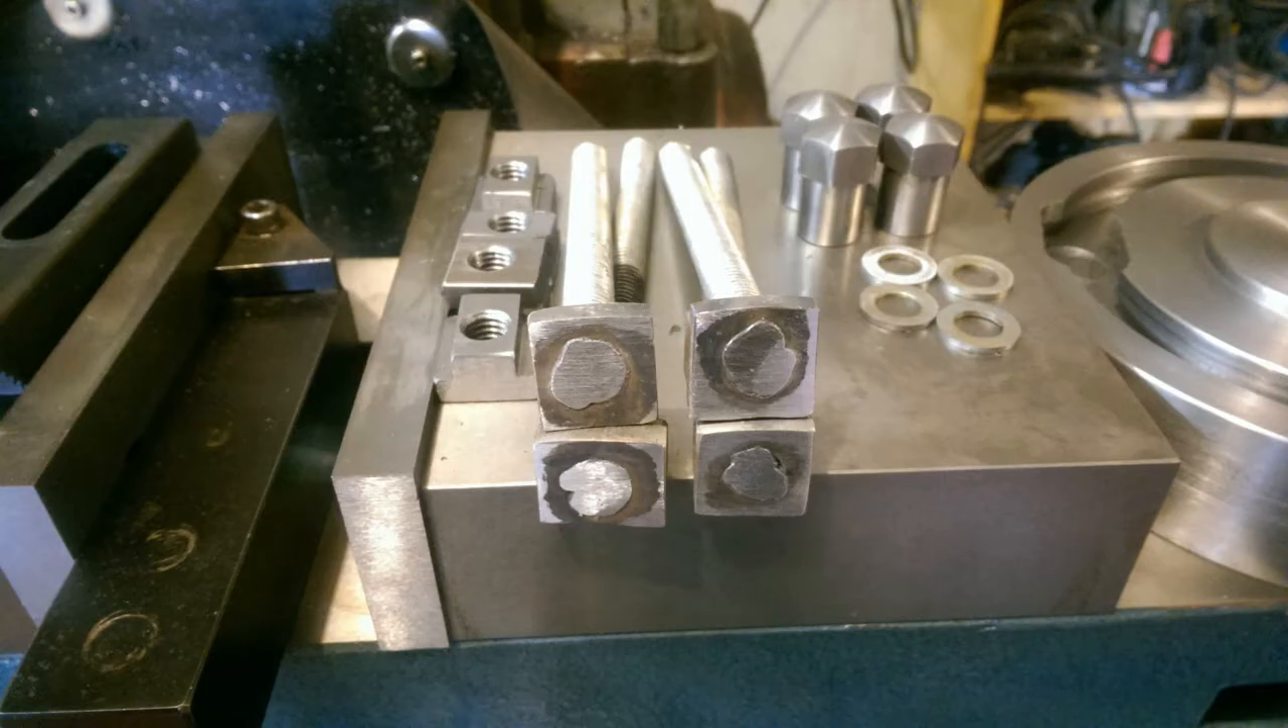You've got the T -nuts, the bolts, the washers, and then I just took some half thirteen threaded rod, threaded them in and welded them in the T -nuts, ground off the welds.